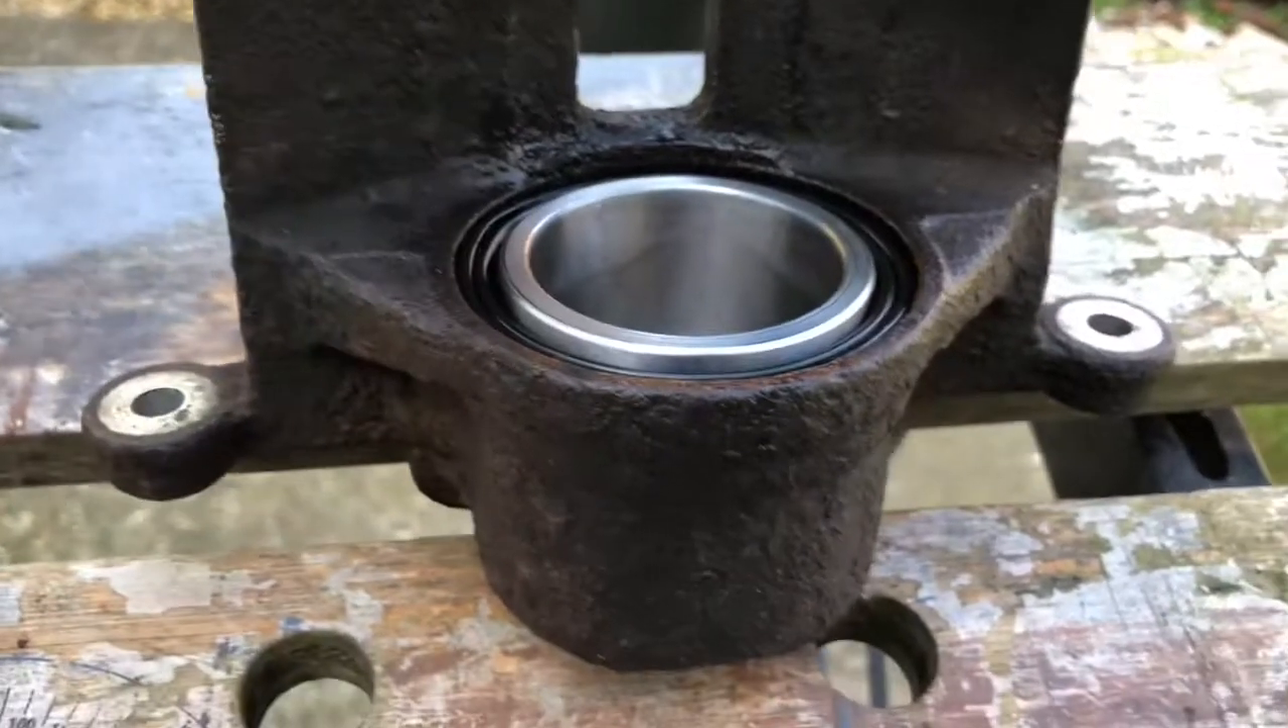Now as you can see i've clamped up wound the piston down and it's nice flush finish.